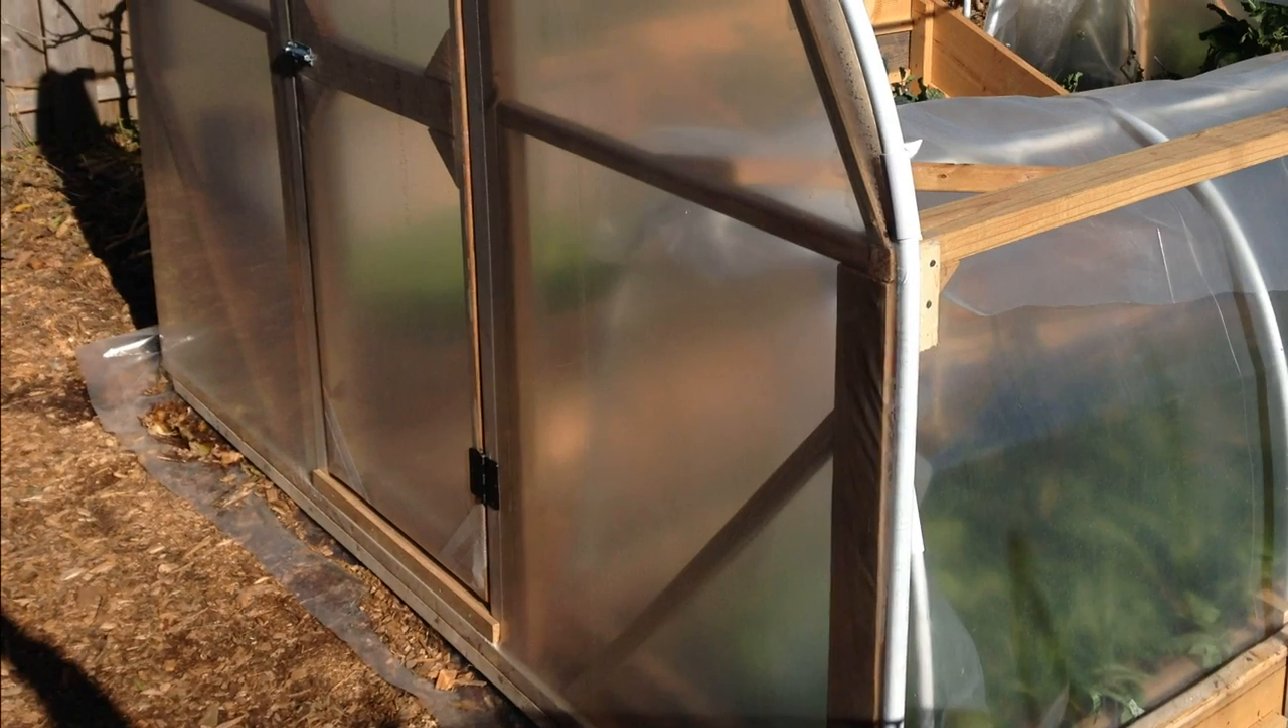This is what the door looked like after being installed.